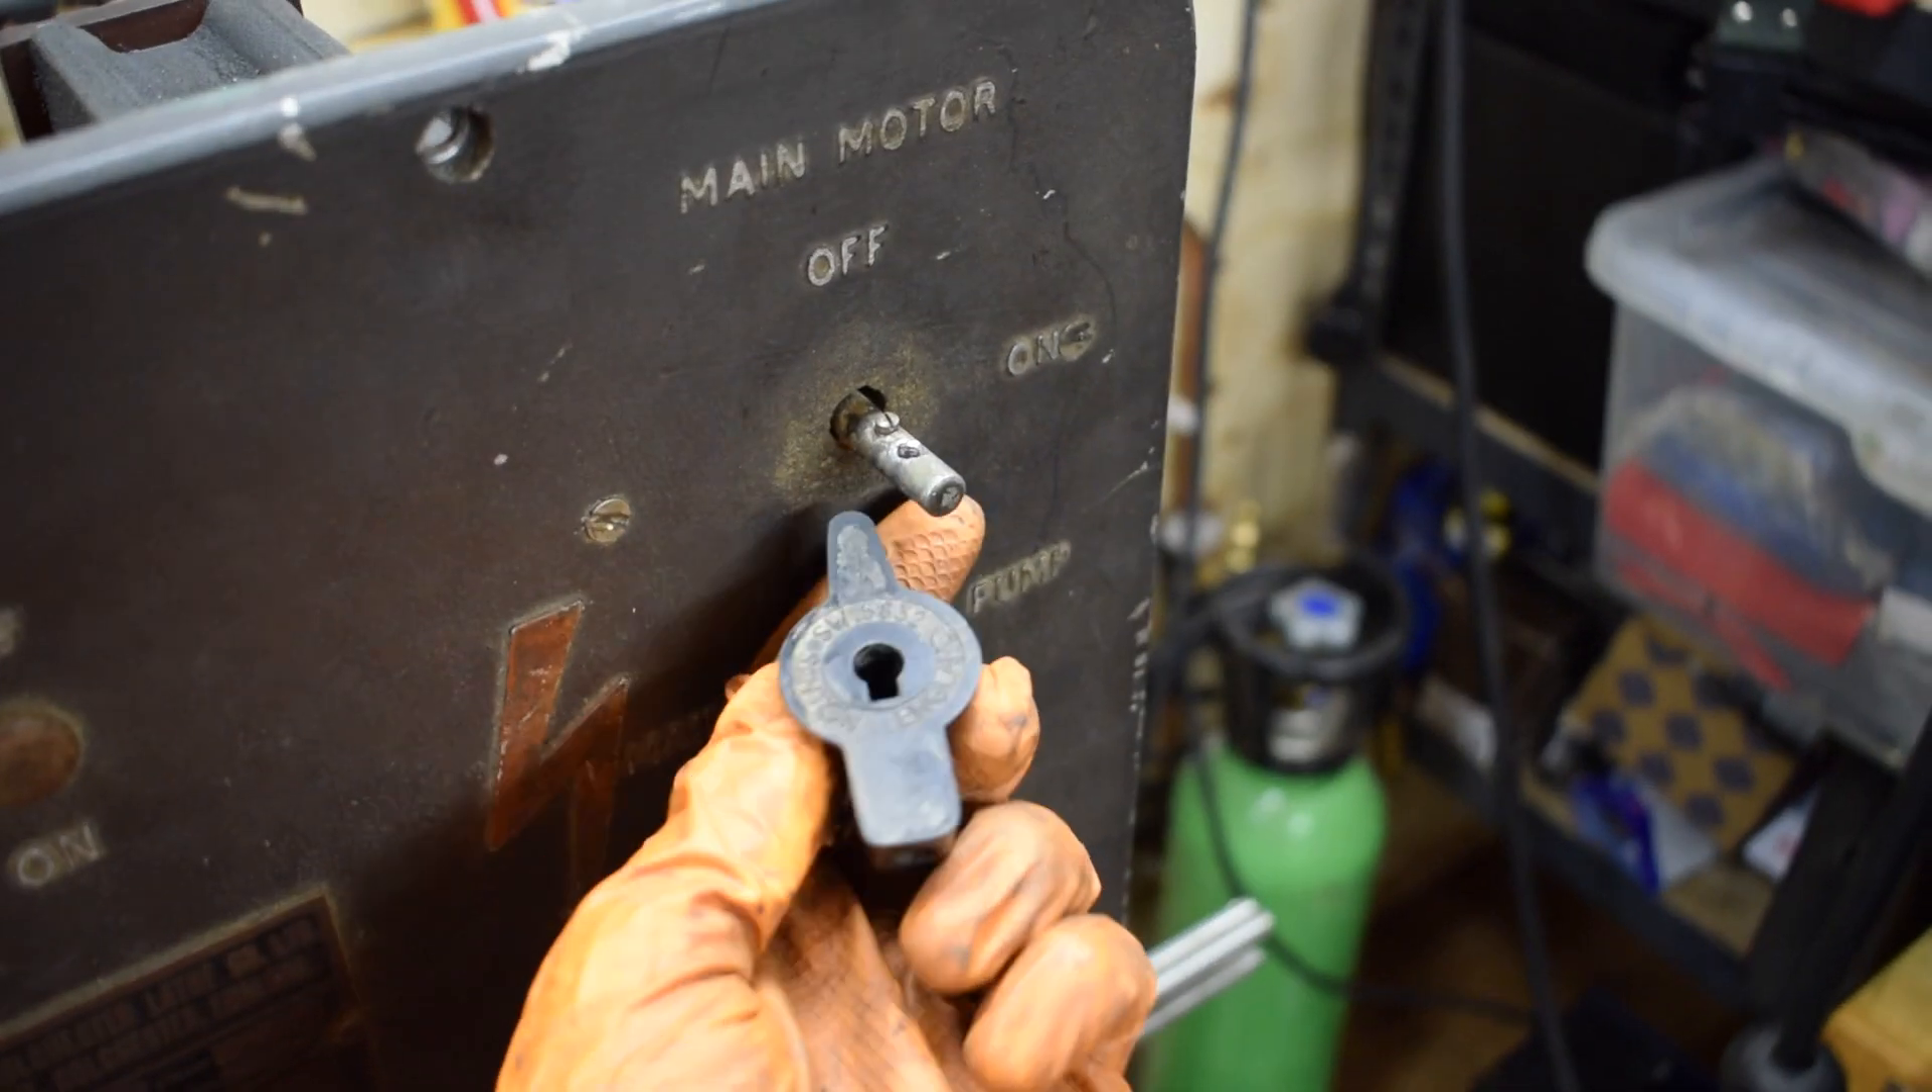So I managed to get this dial off, the switch off.